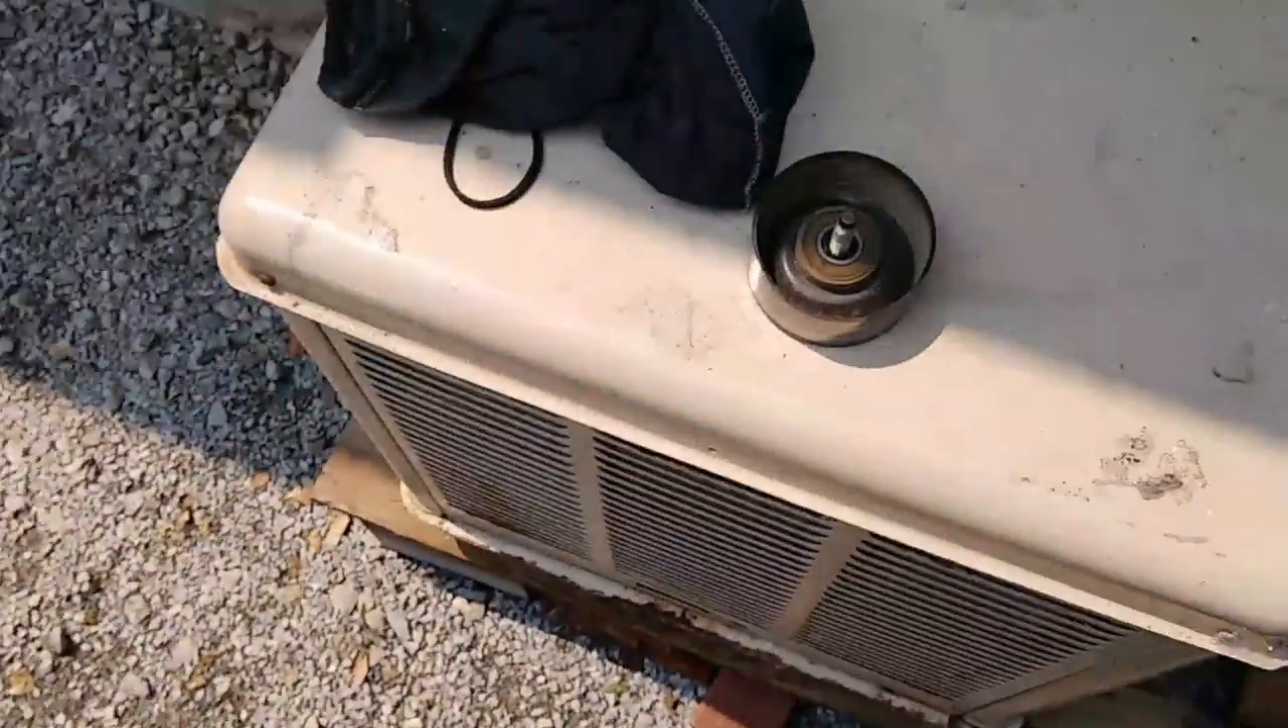And so, I've gone ahead and removed the idler pulley, which is right here.